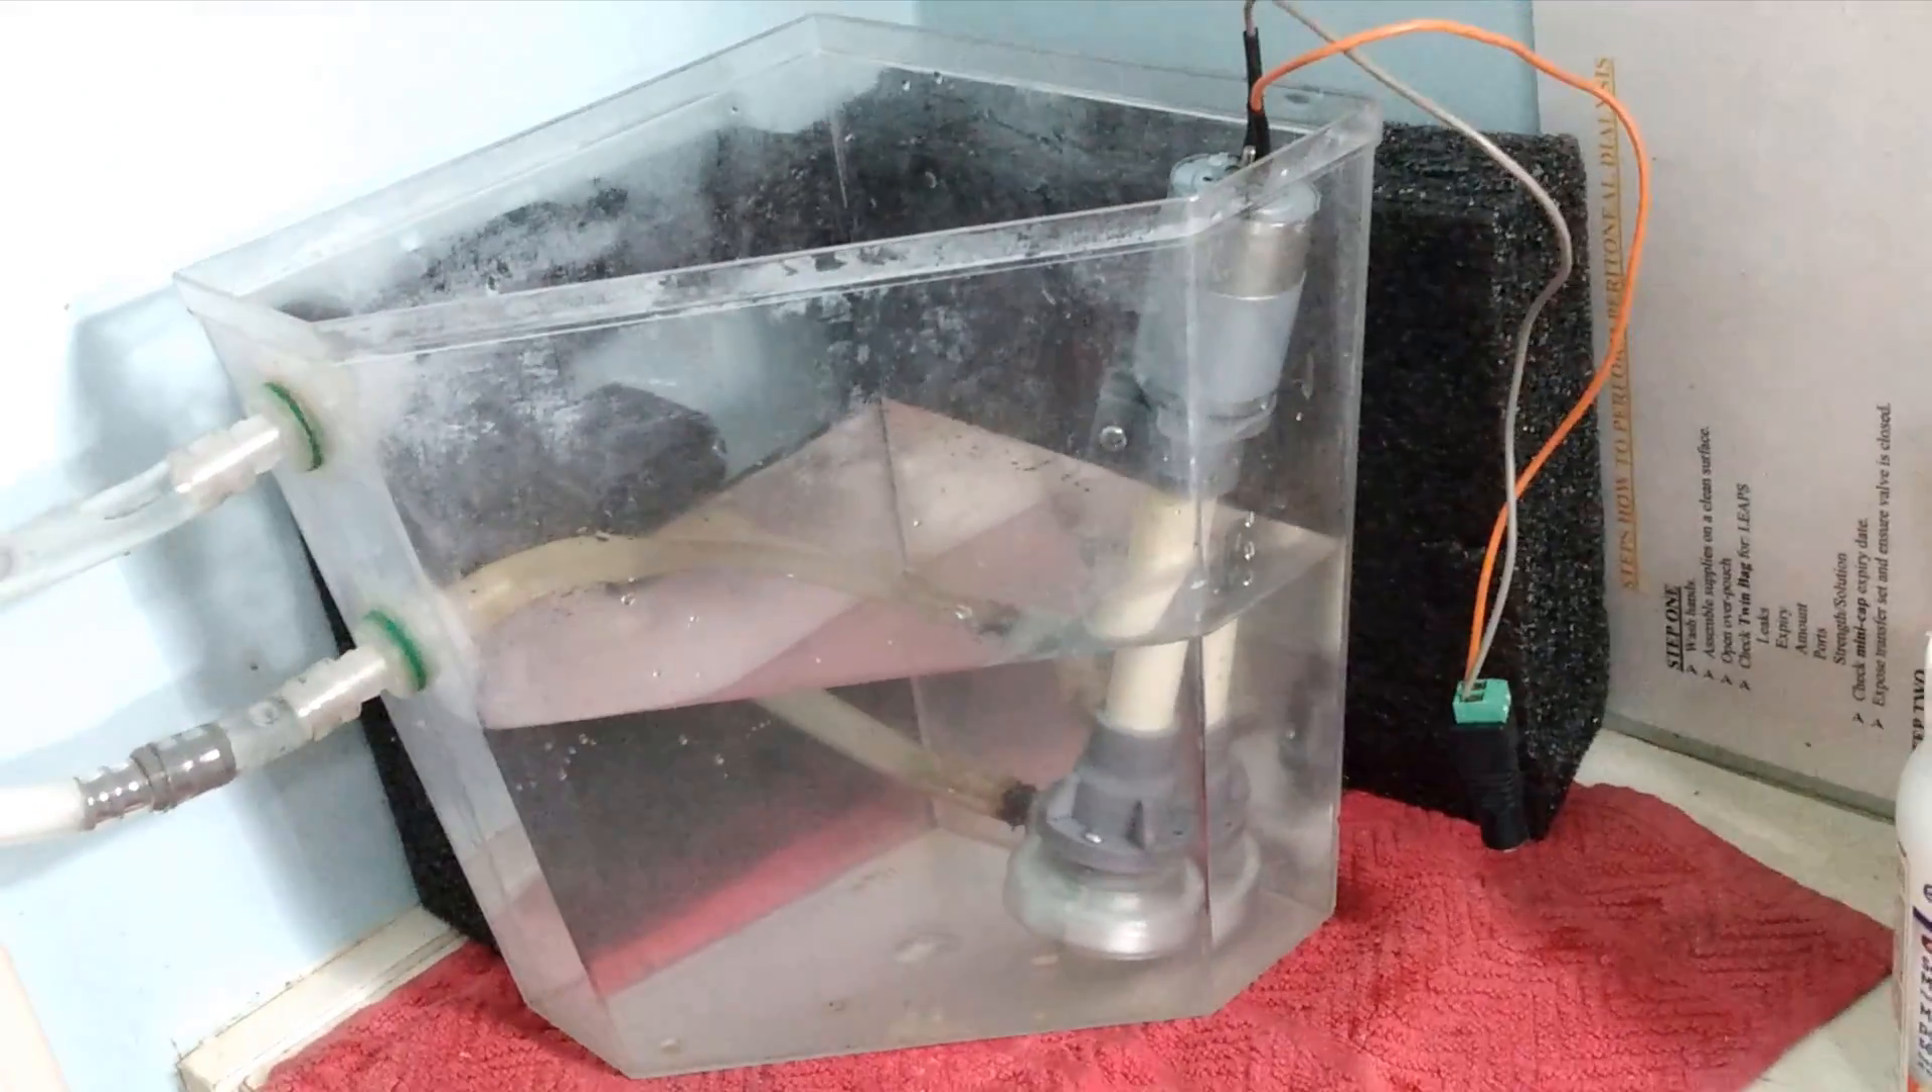Here I have the centrifugal pump installed and just about ready to go.